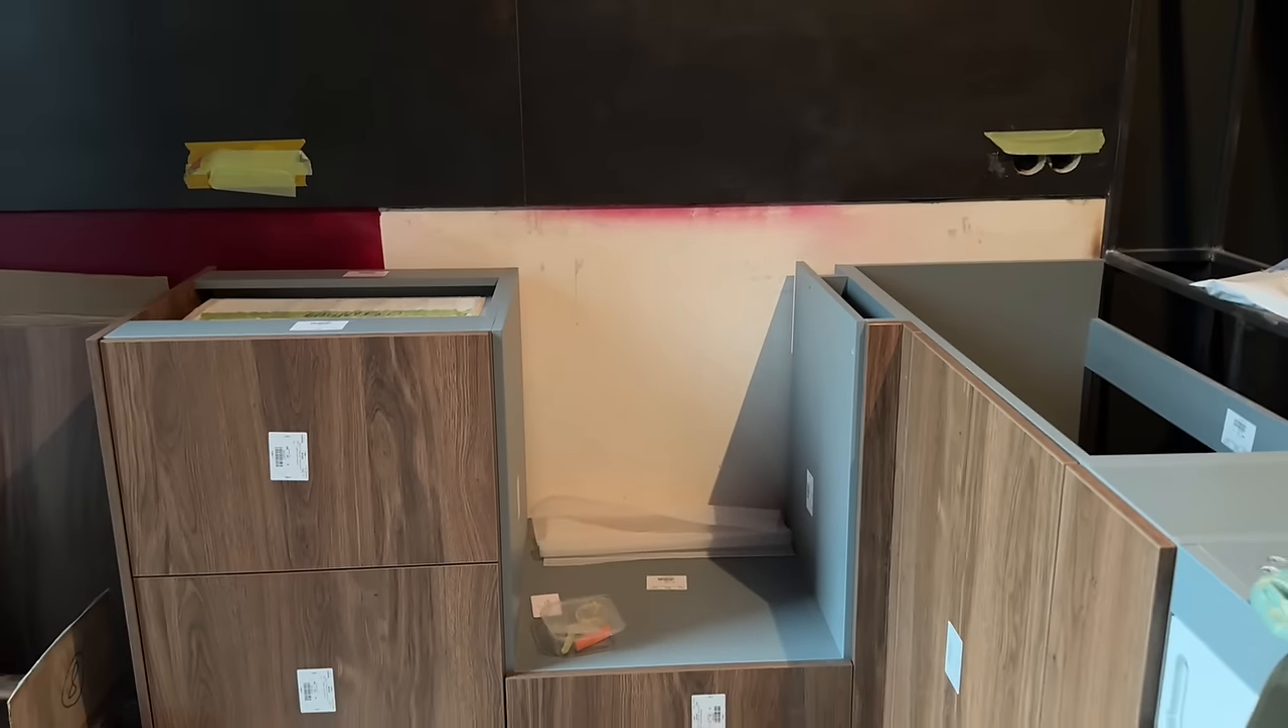Кухня кстати тоже встала но она еще не доделана.